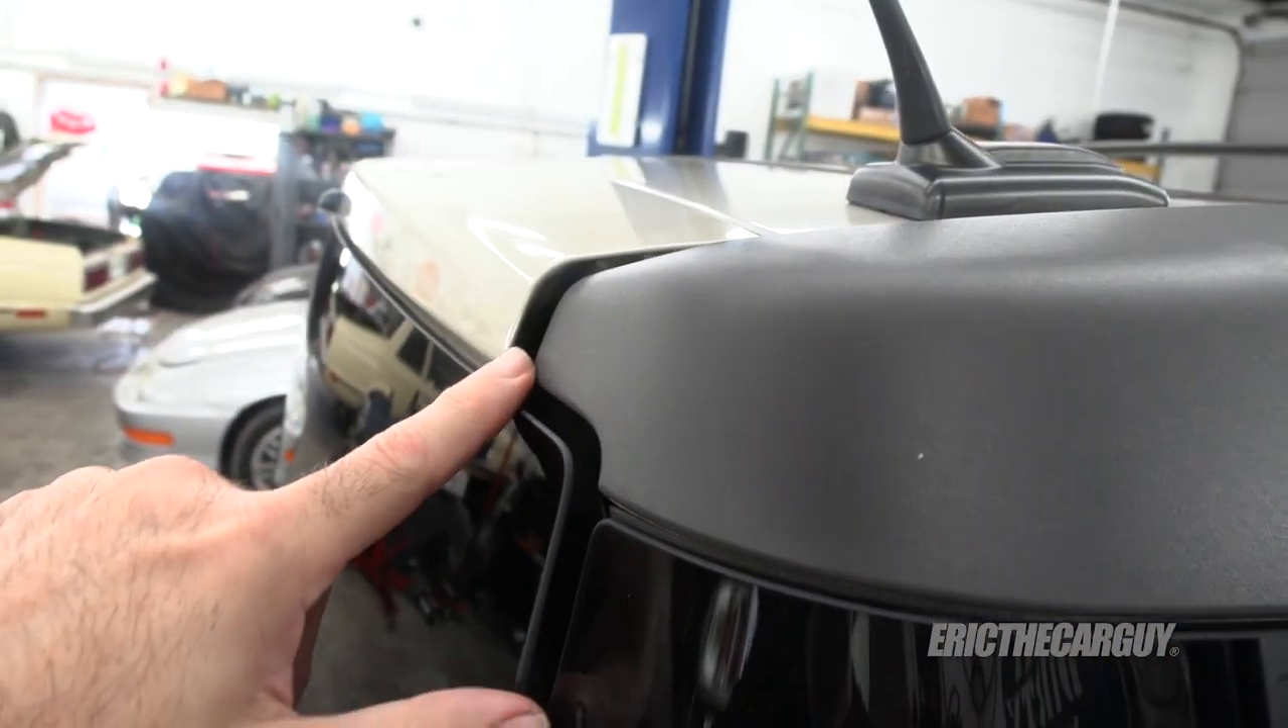One of the things I've noticed about this Element since I got it was this large gap that seems to be back here where this tailgate, if you want to call it that, meets the body, particularly over on this side.